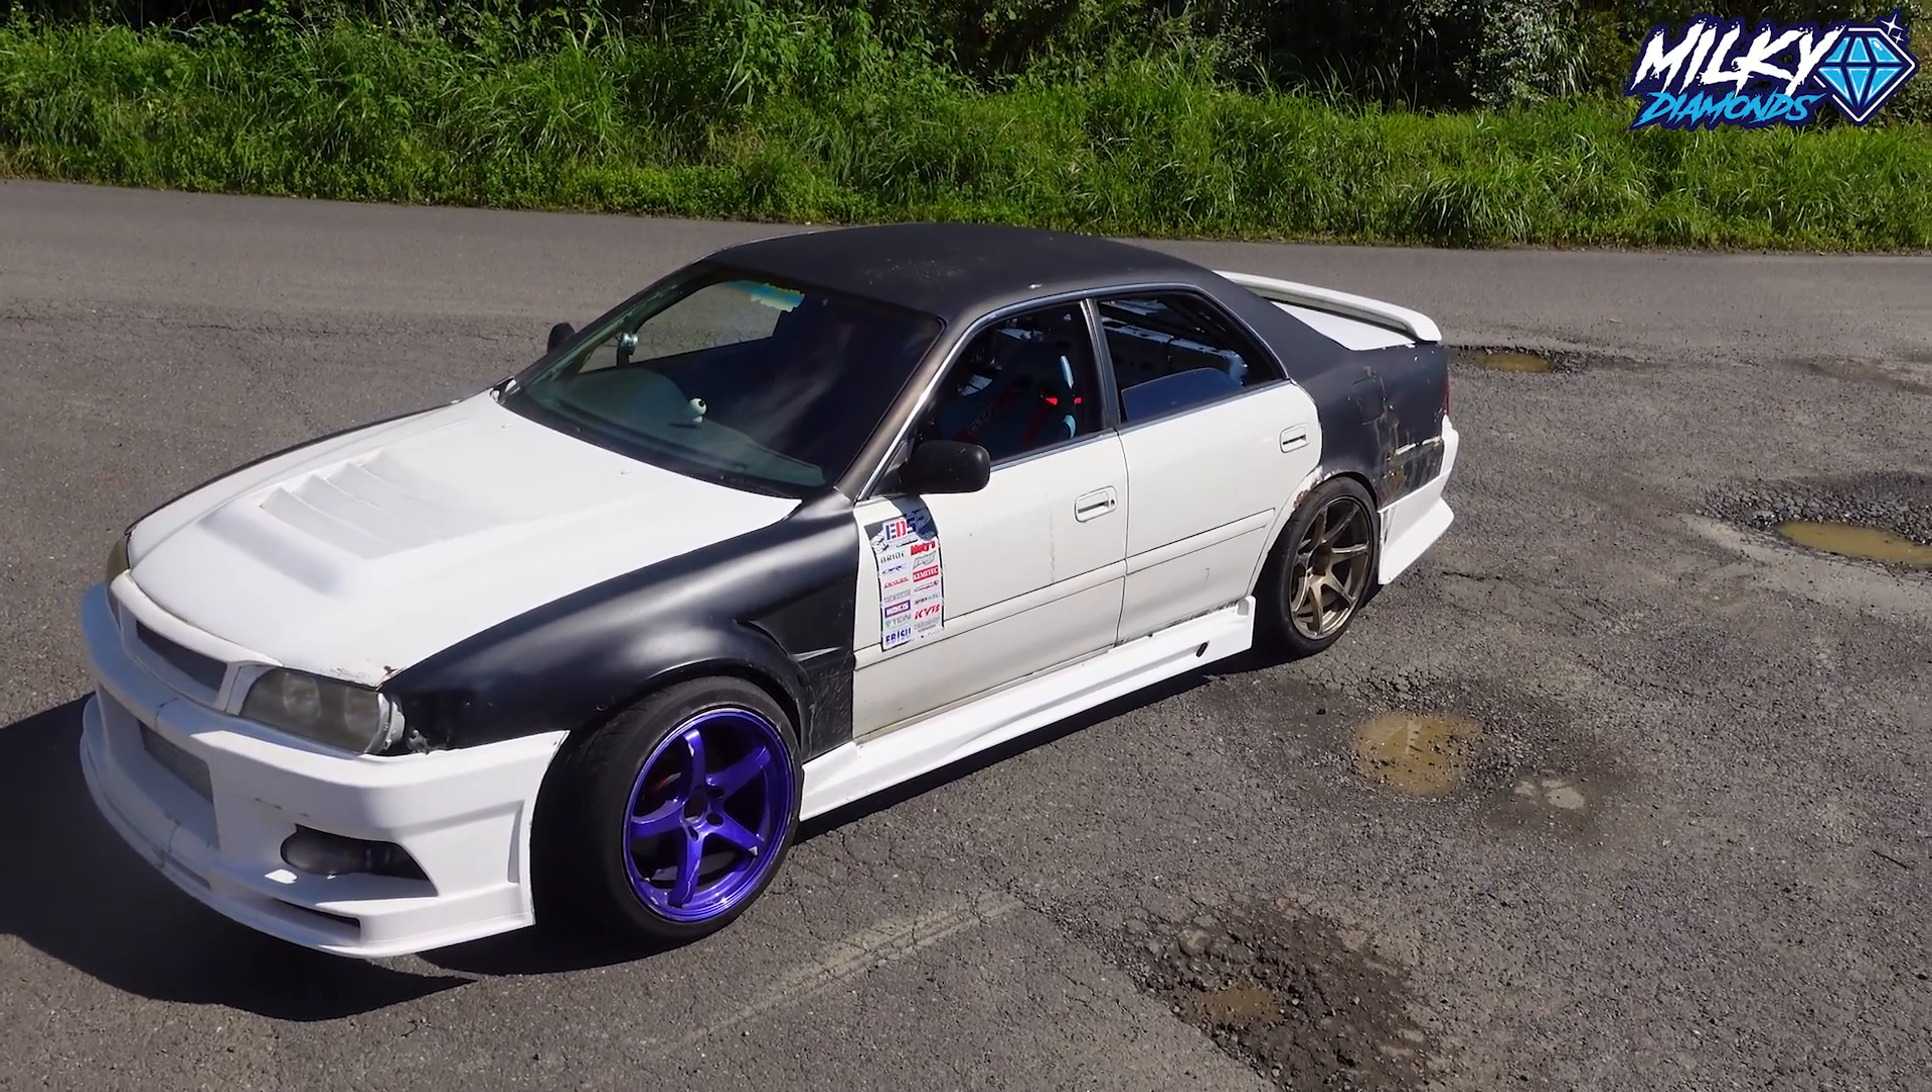Took us a while, but we're all done and ready for EDS because I needed the front bumper and rear bumper to be on the car for EDS because you have to make the car look presentable.